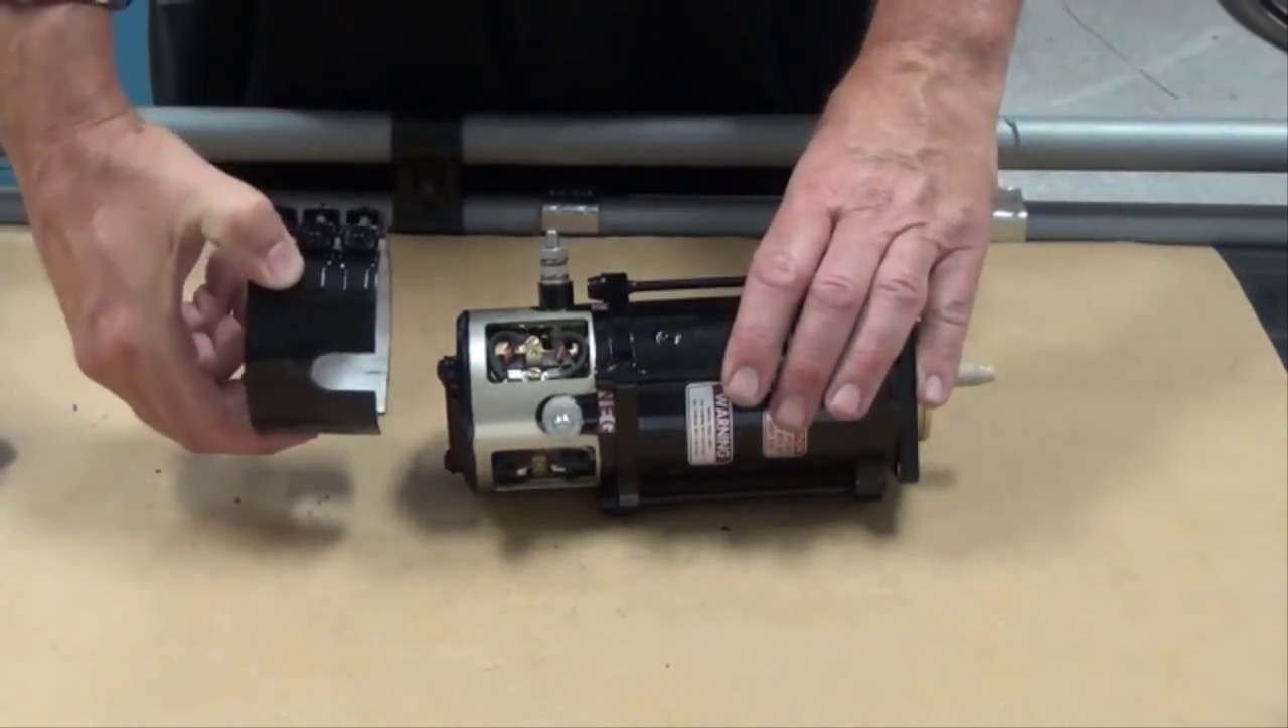Everything checked out okay, so the only thing to do now is to install the end cover back on the starter motor.